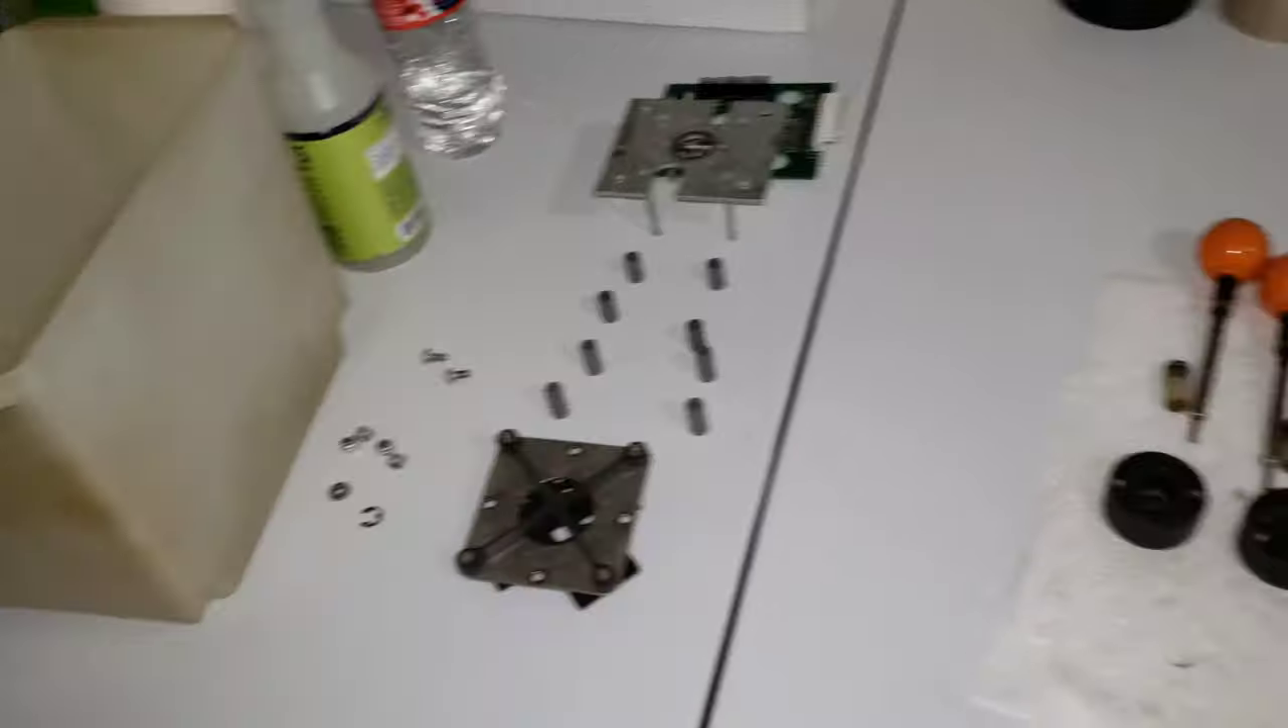All right guys i got the joysticks taken apart.